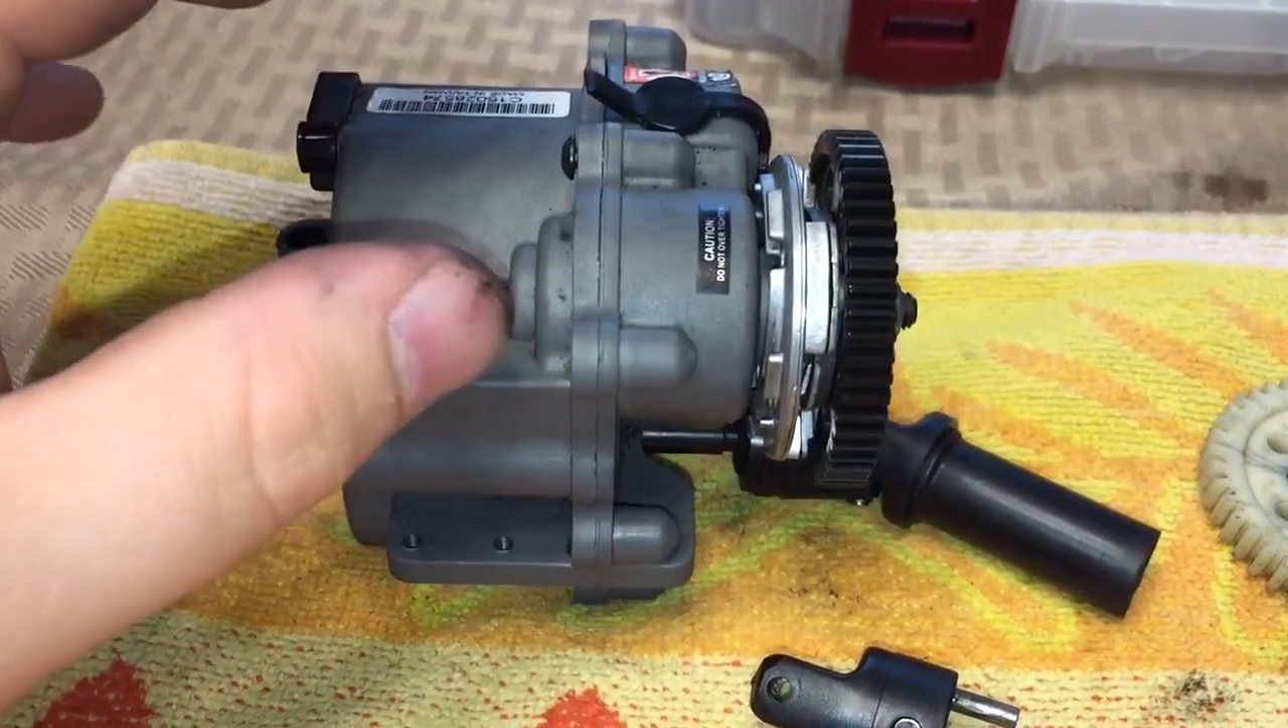I got the steel spur gear on there.